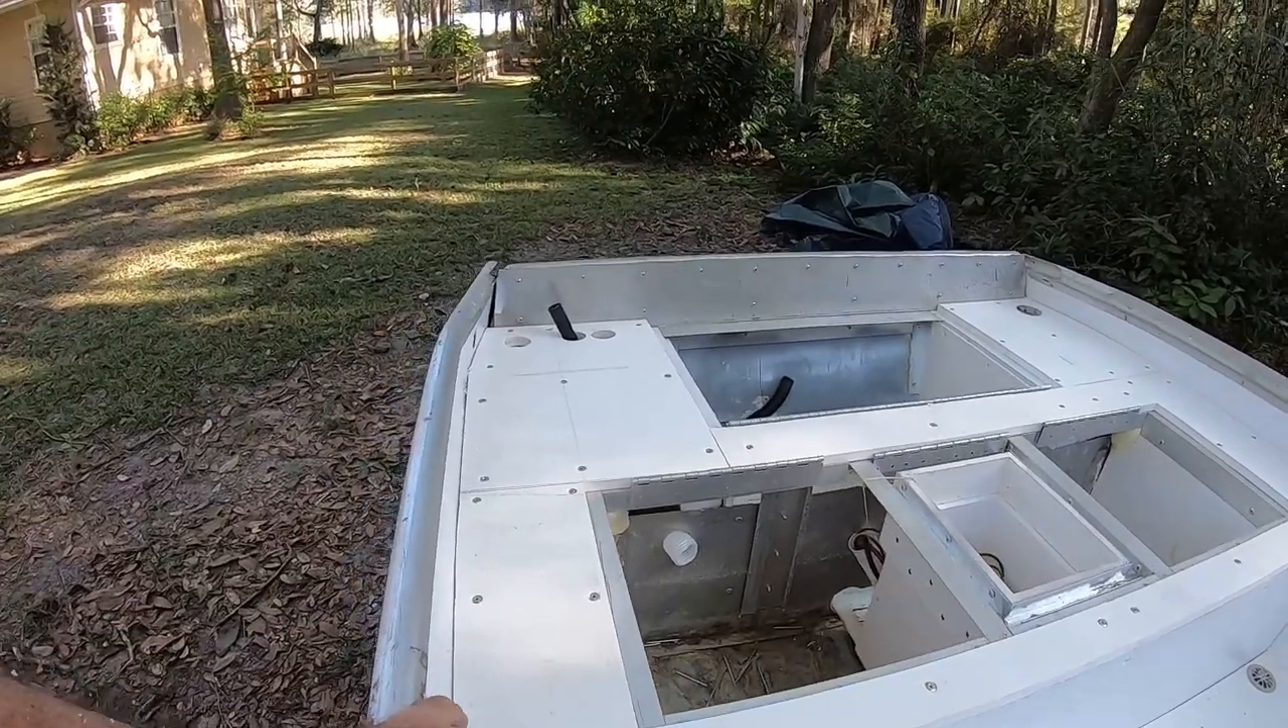I have all the decking down except for hatches, so the only thing left to do on this is hatches.